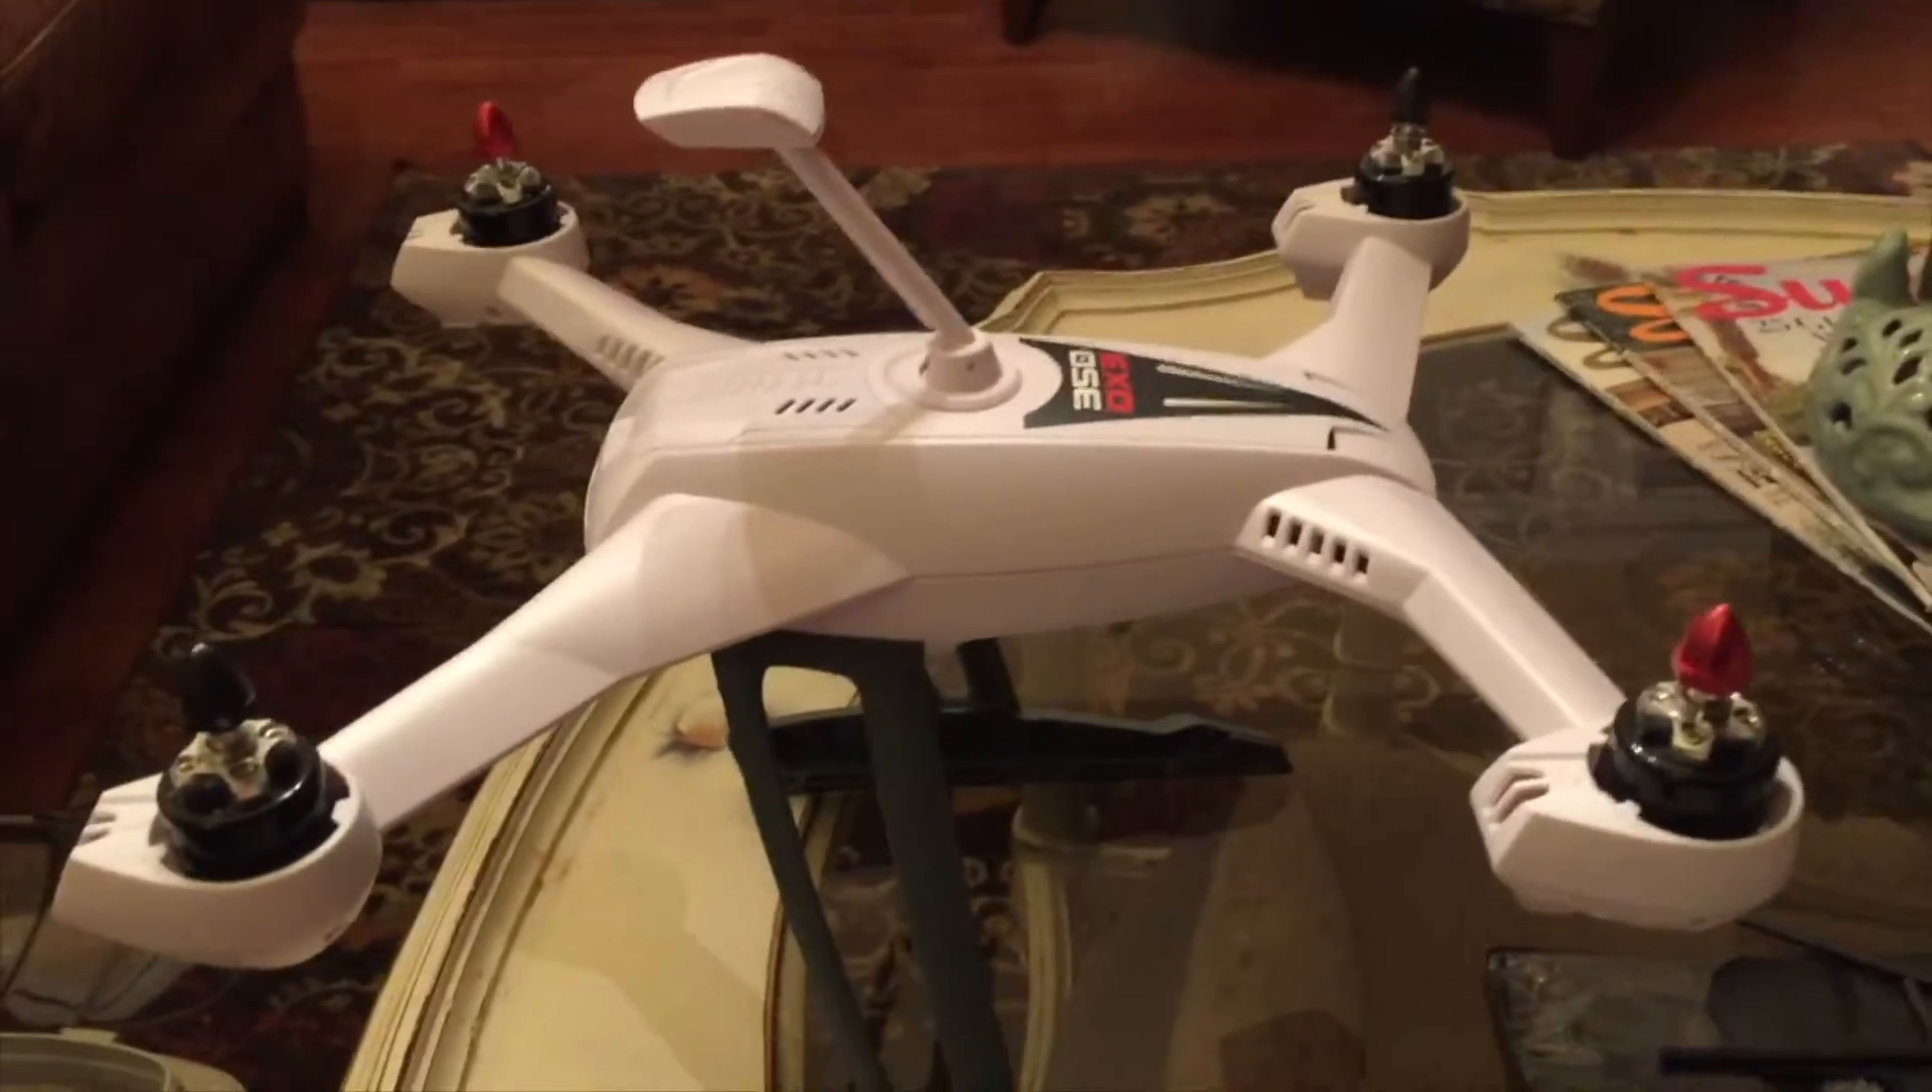The mast is completely hooked up.